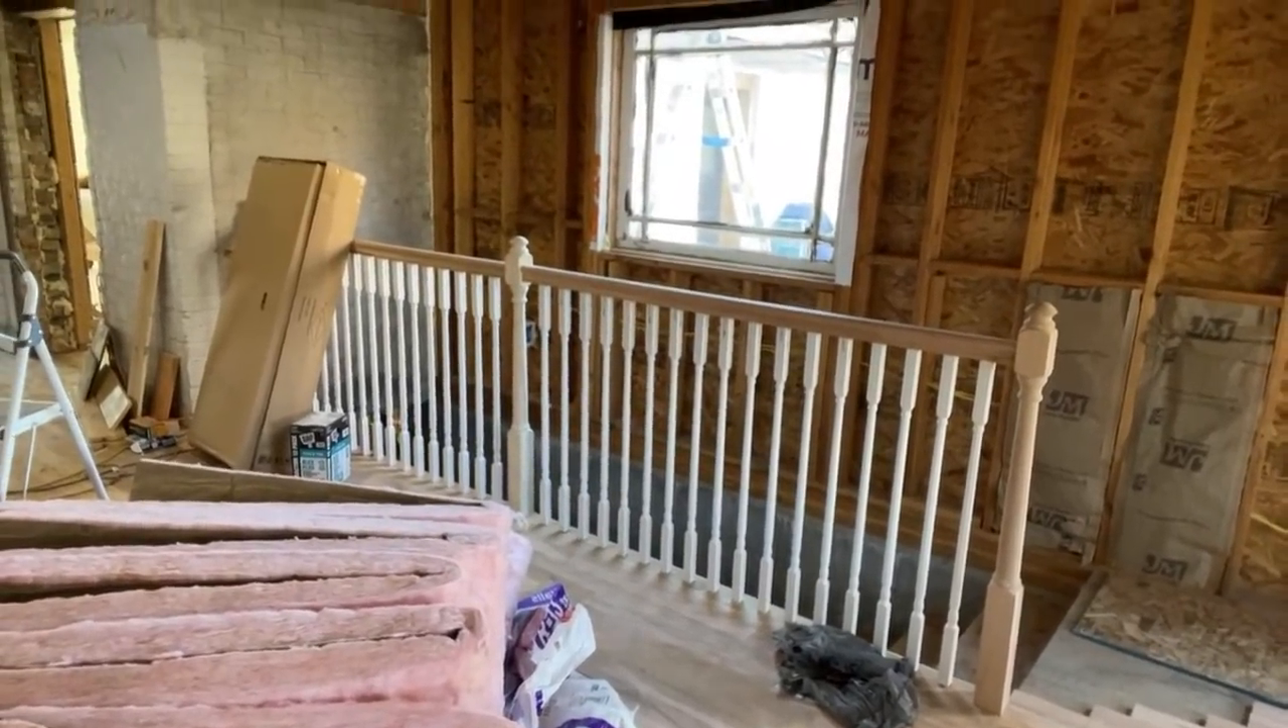I'm going to show you the banister is in.